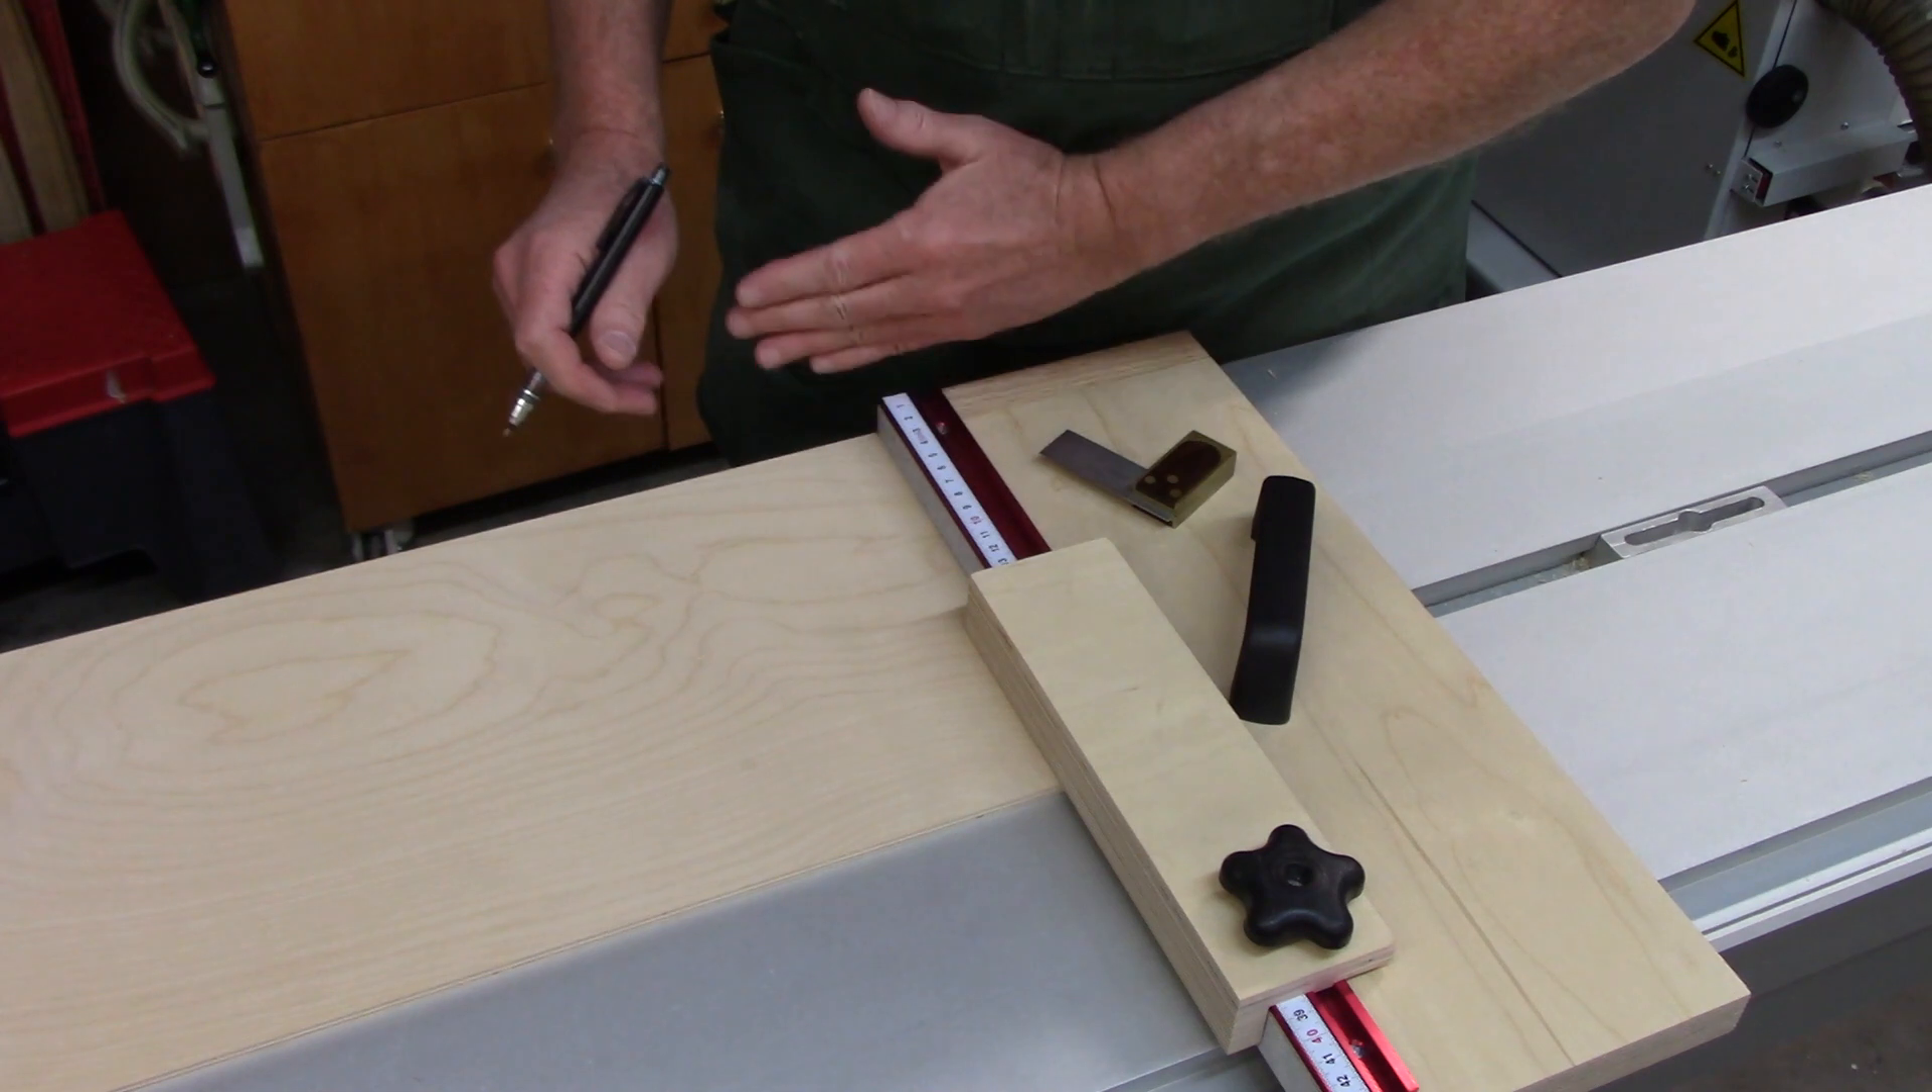Um, so I've got the, the sled portion of this jig assembled.